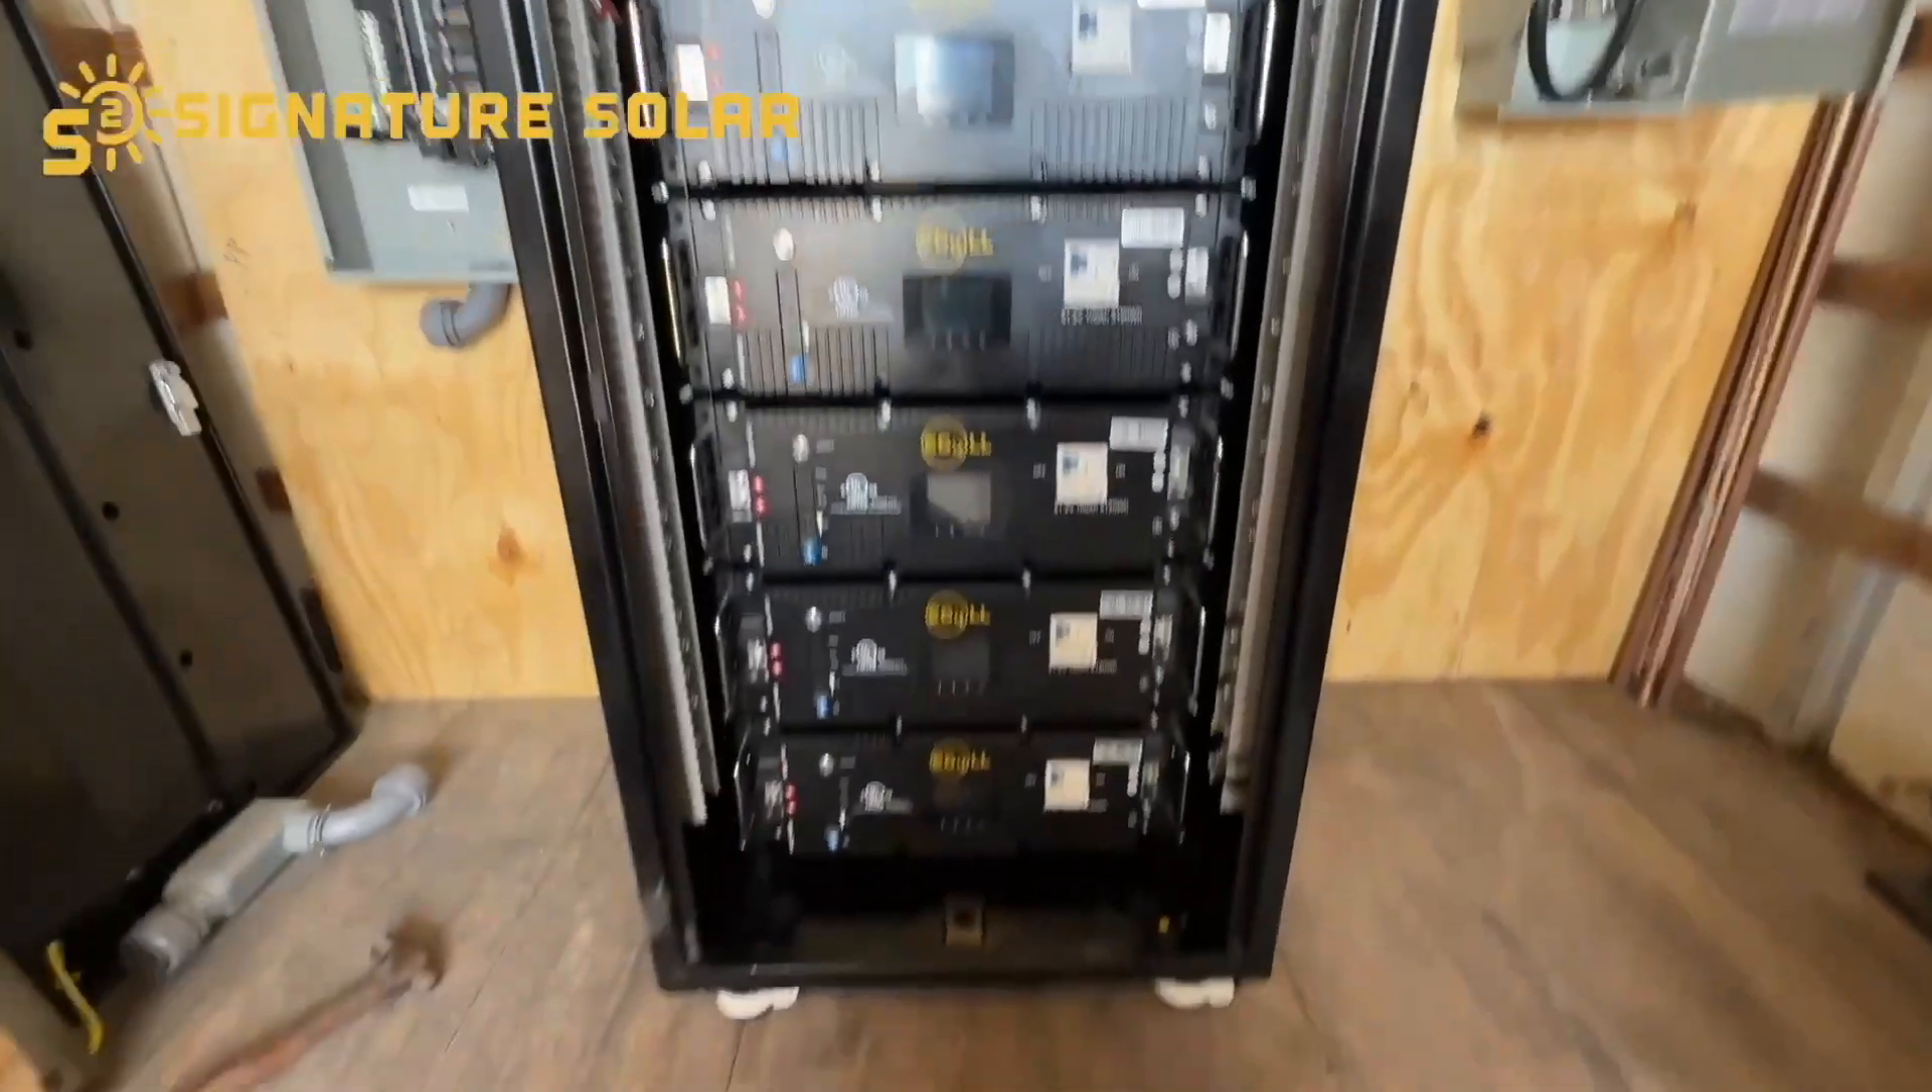Okay we got all the batteries stuck in there.